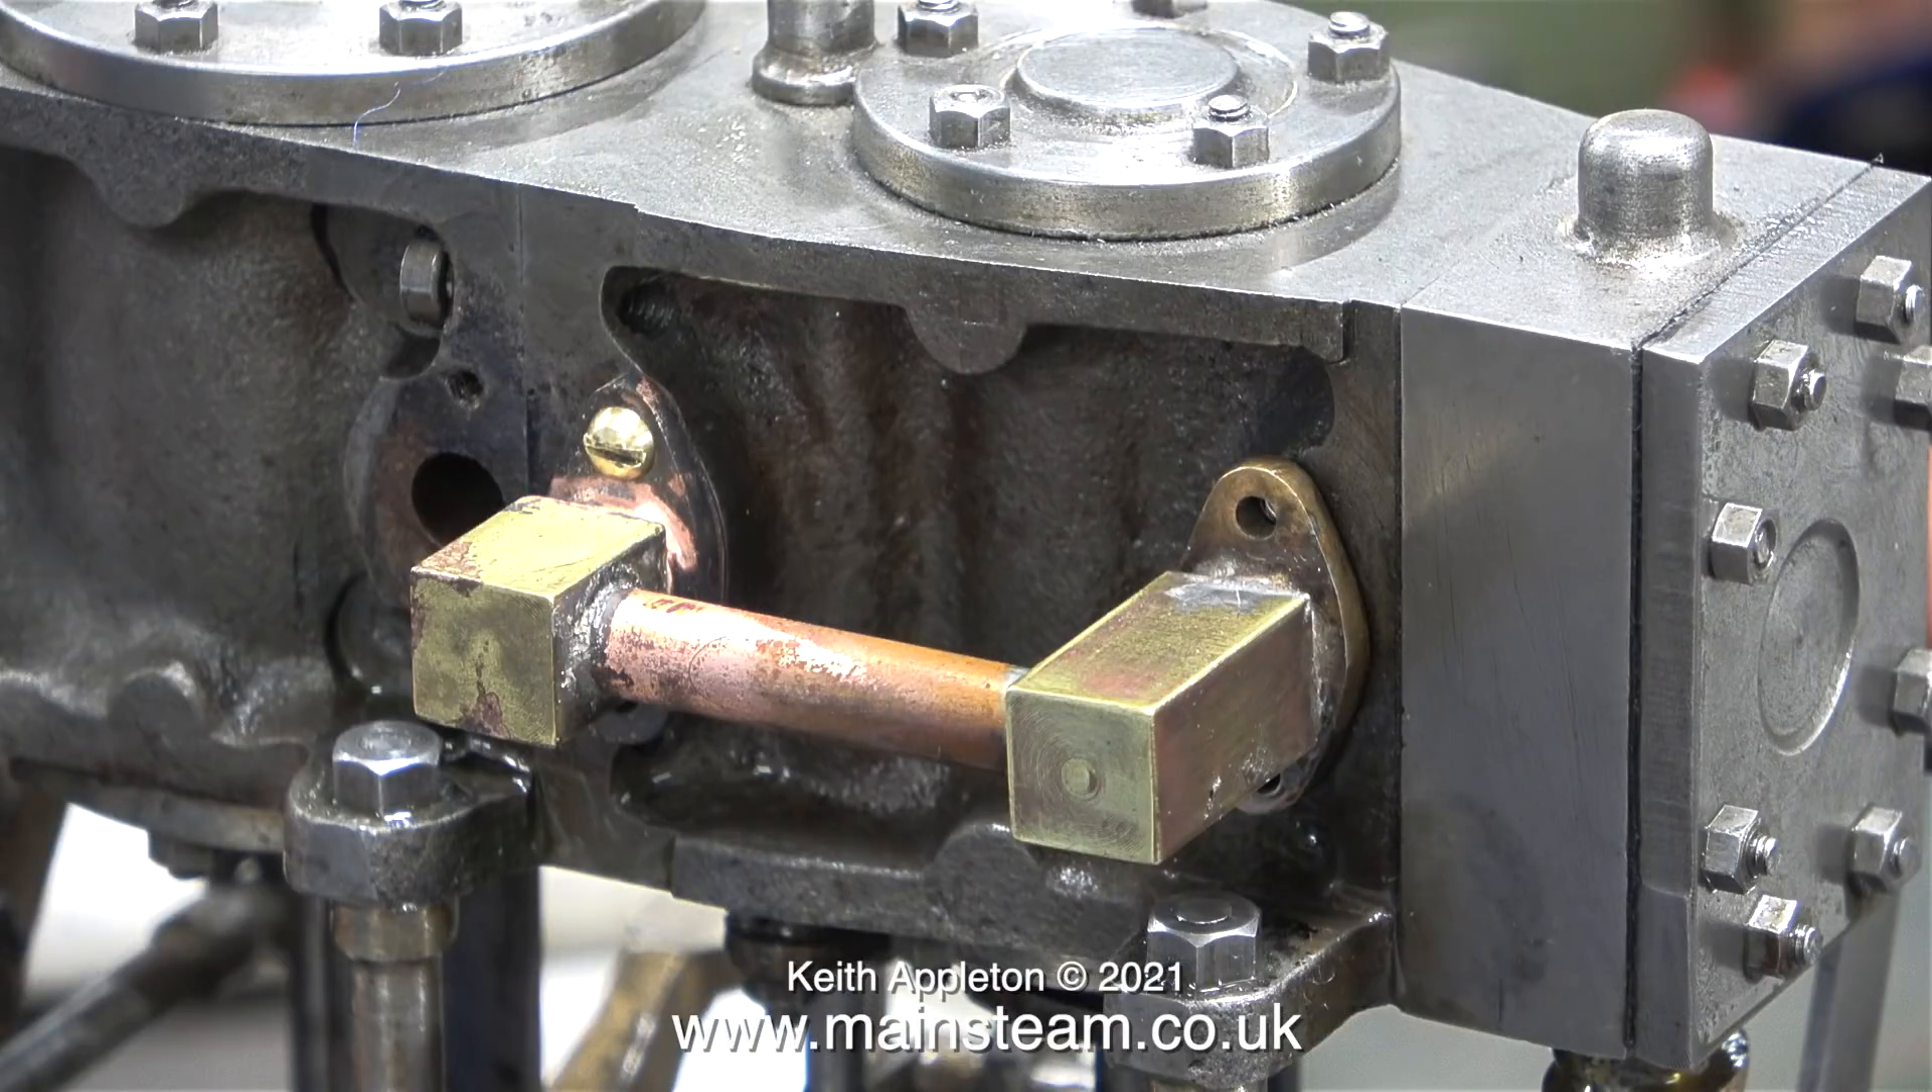Here's the part after I silver soldered the flange in place and the good news is it fits to the block fine.